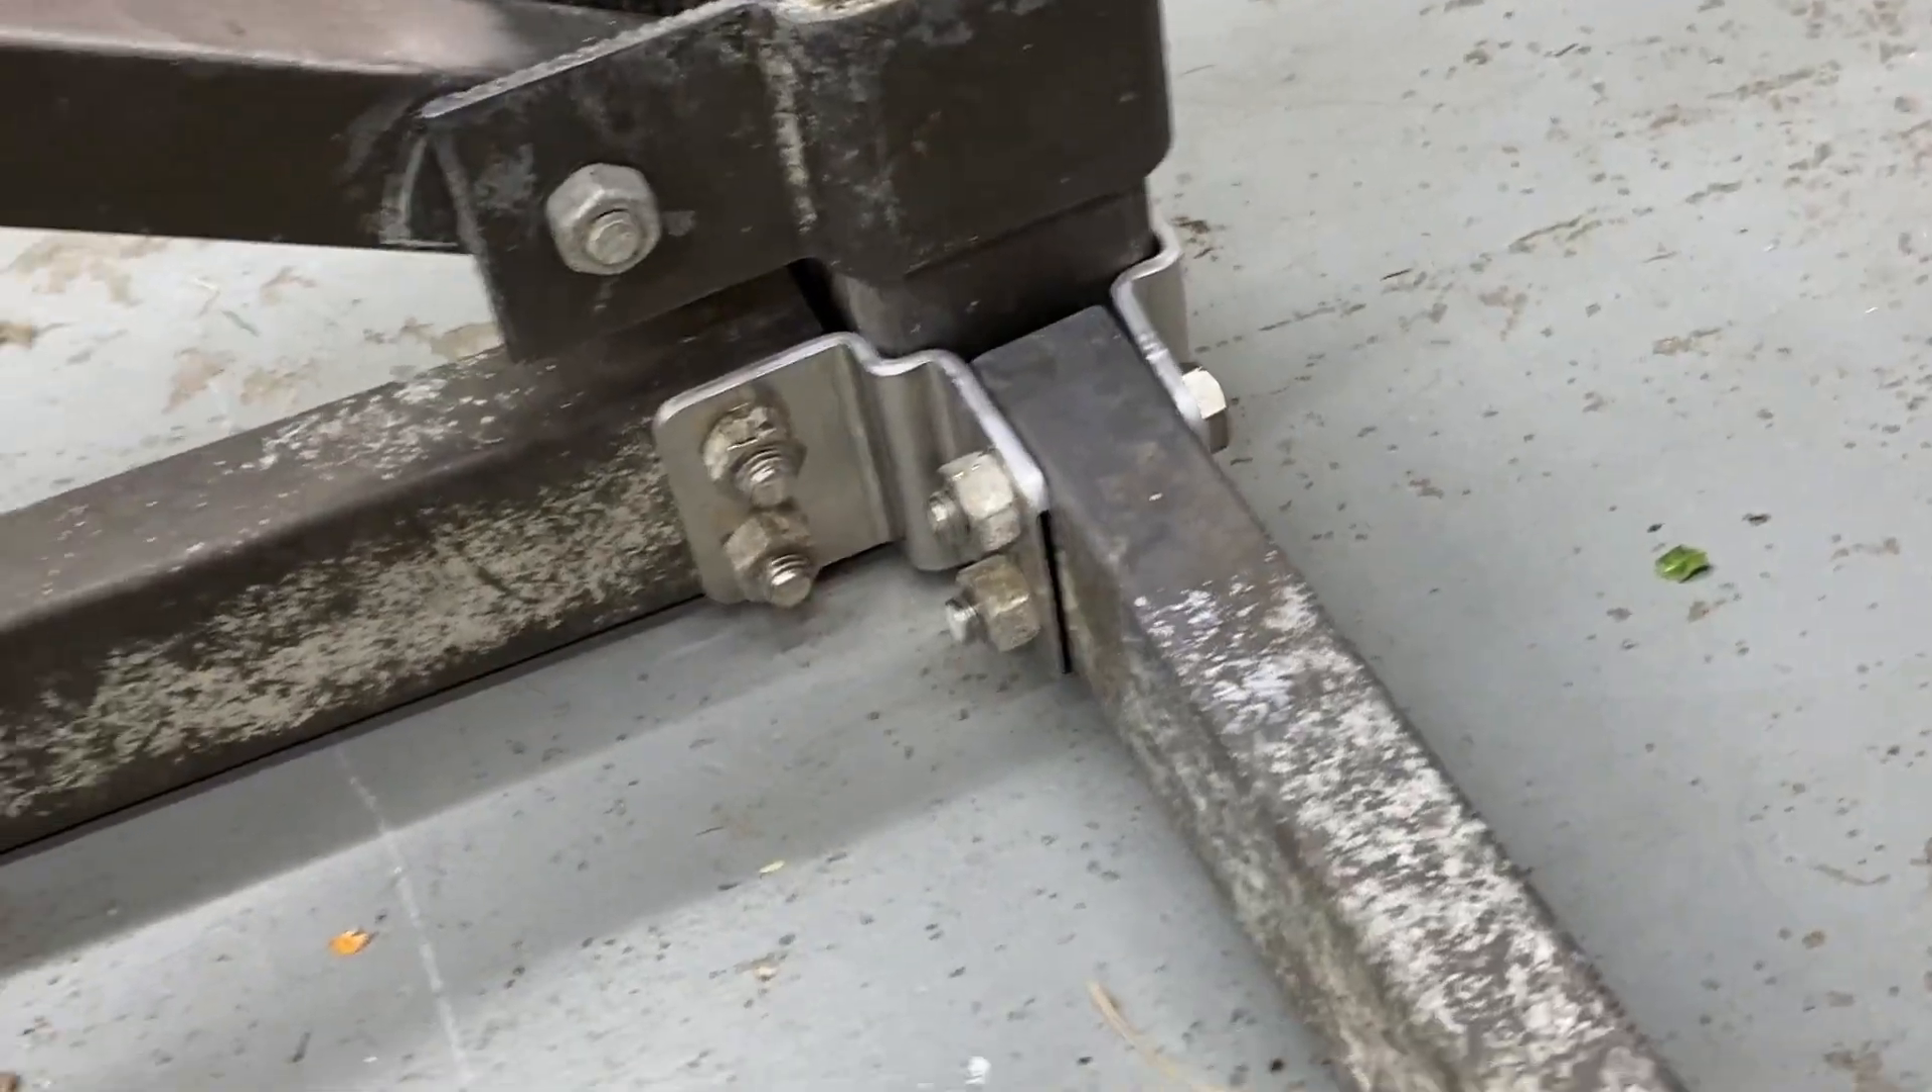All right, there you can see the larger bracket is installed on the outside and everything fits up just fine.